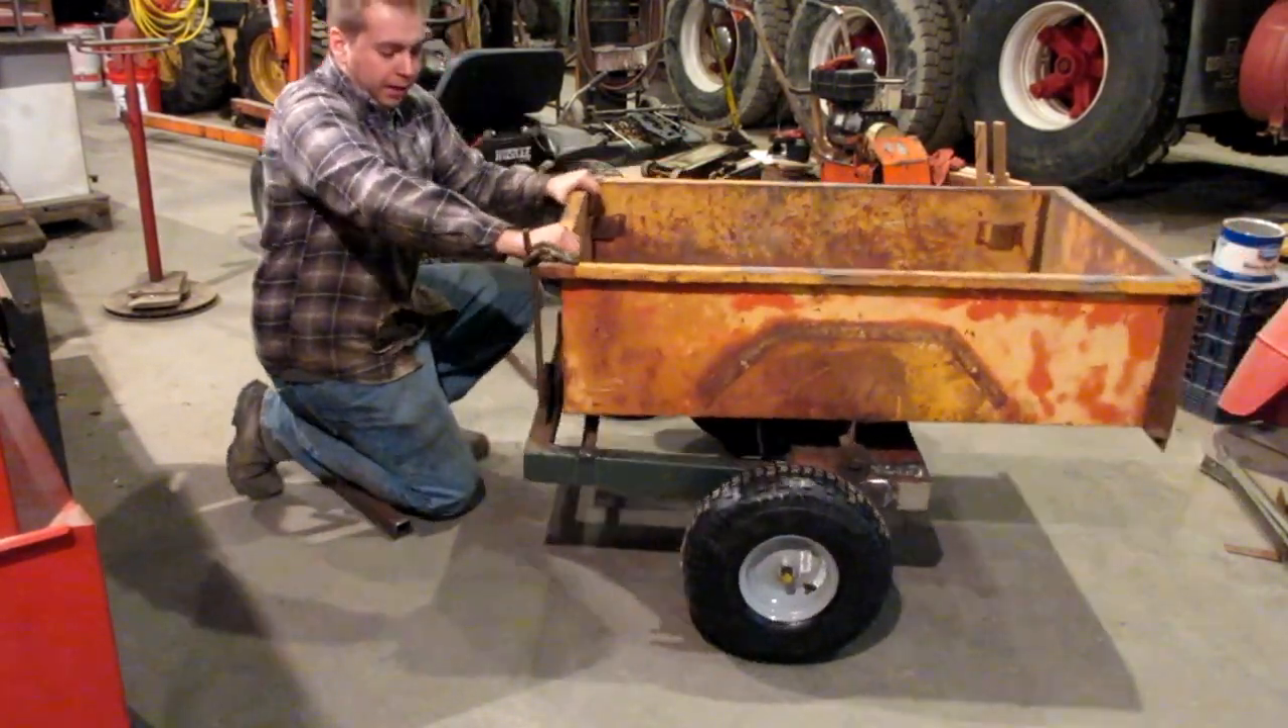All right, here's the cart together with the box on top. Of course, right now I don't have any tongue on it, but it's working like it's supposed to, which is good.